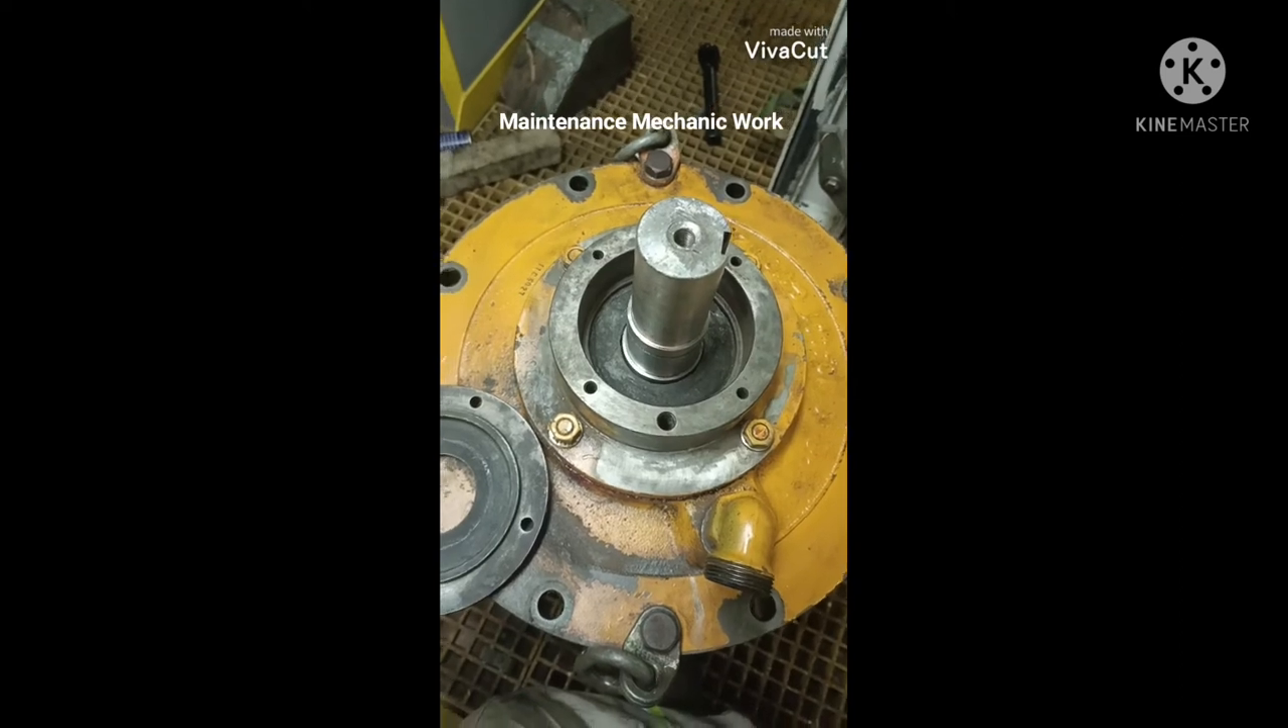सबसे पहले हाउजिंग में हमने shaft को fix कर लिया।